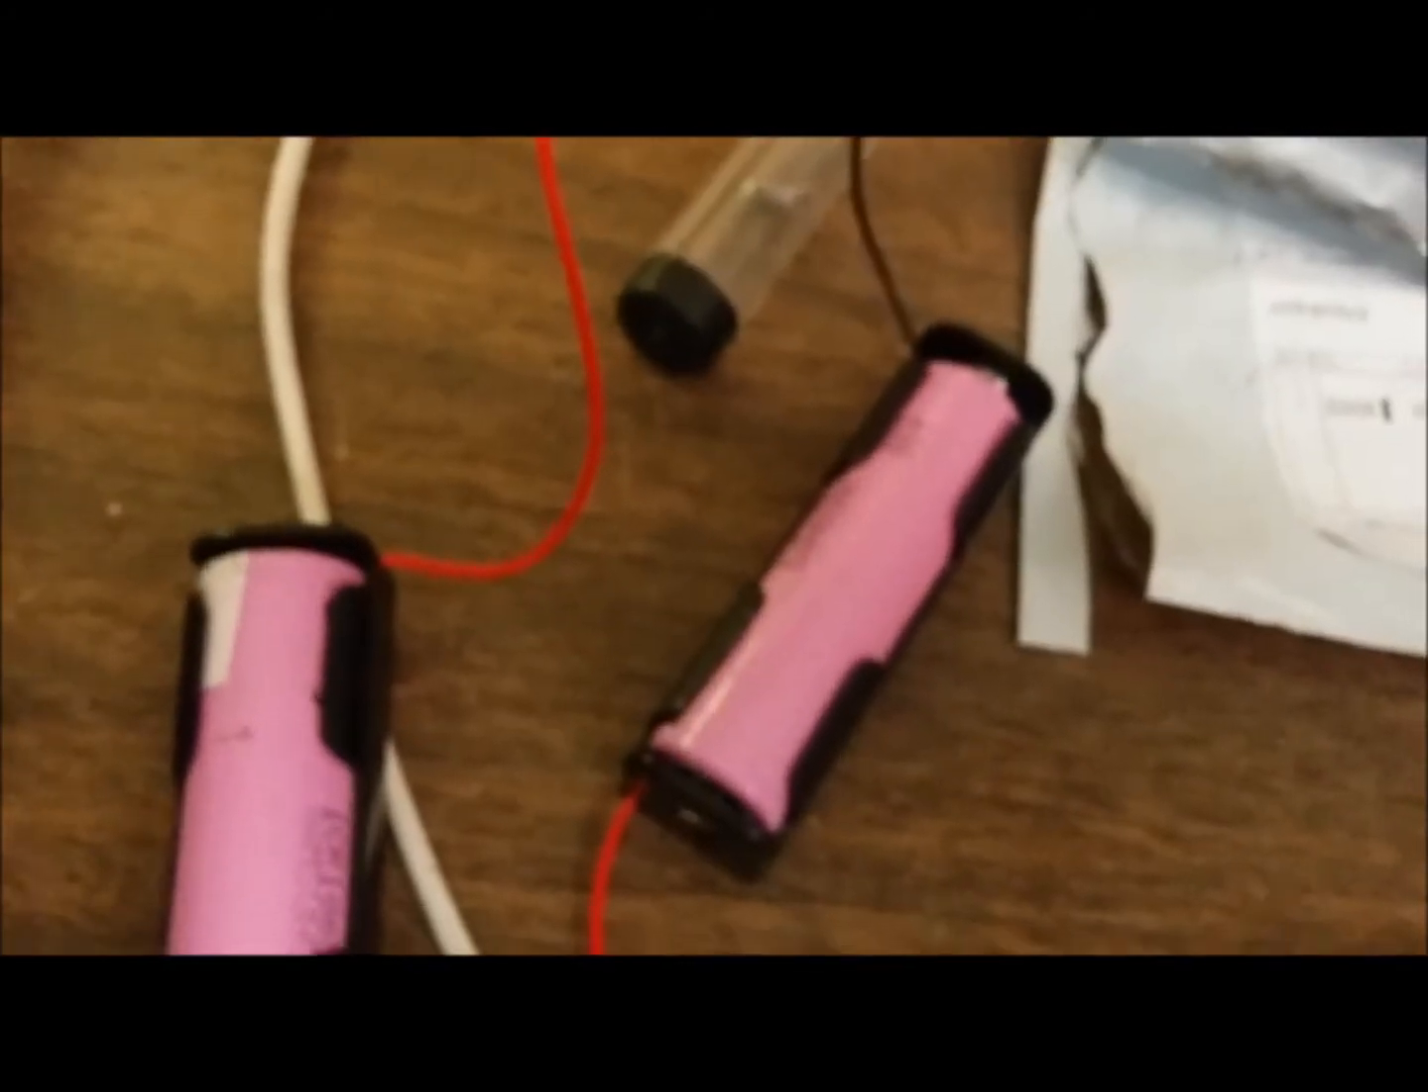We have the batteries in no solder was required.